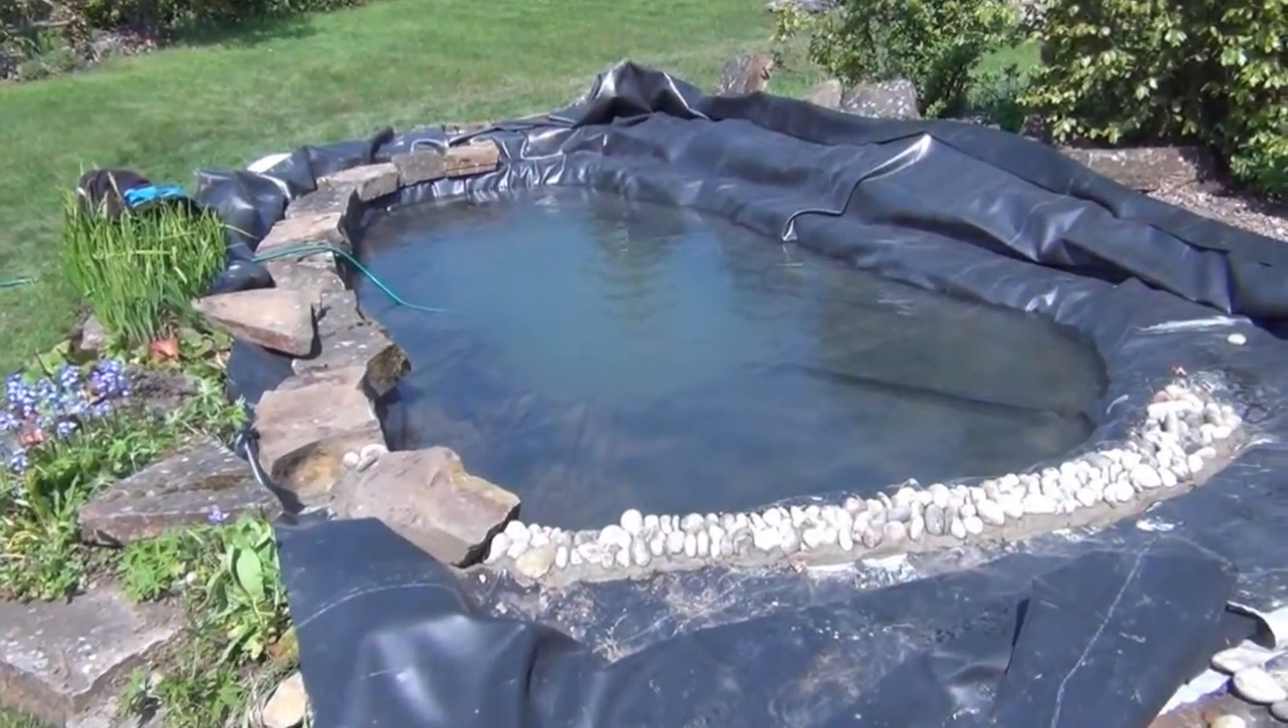This is the edging just about half done.